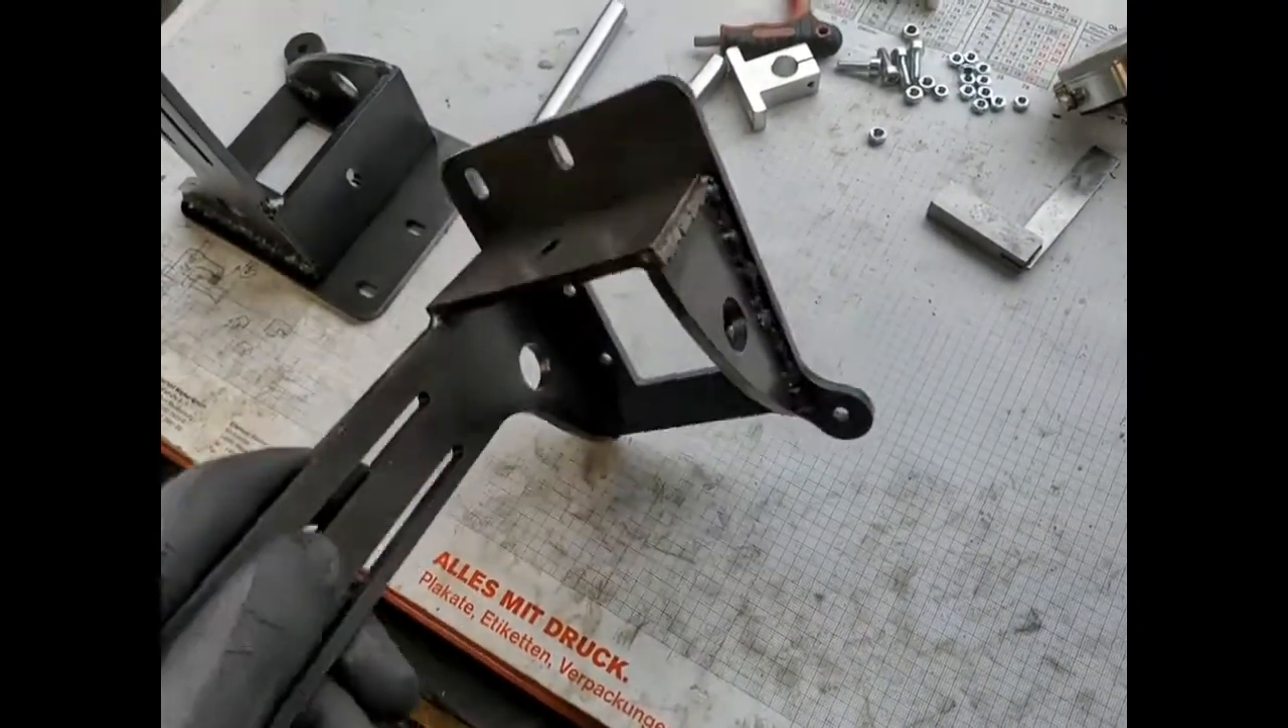Ich habe die beiden um oder die beiden halter für die umlenkrollen jetzt zusammengeschweißt.